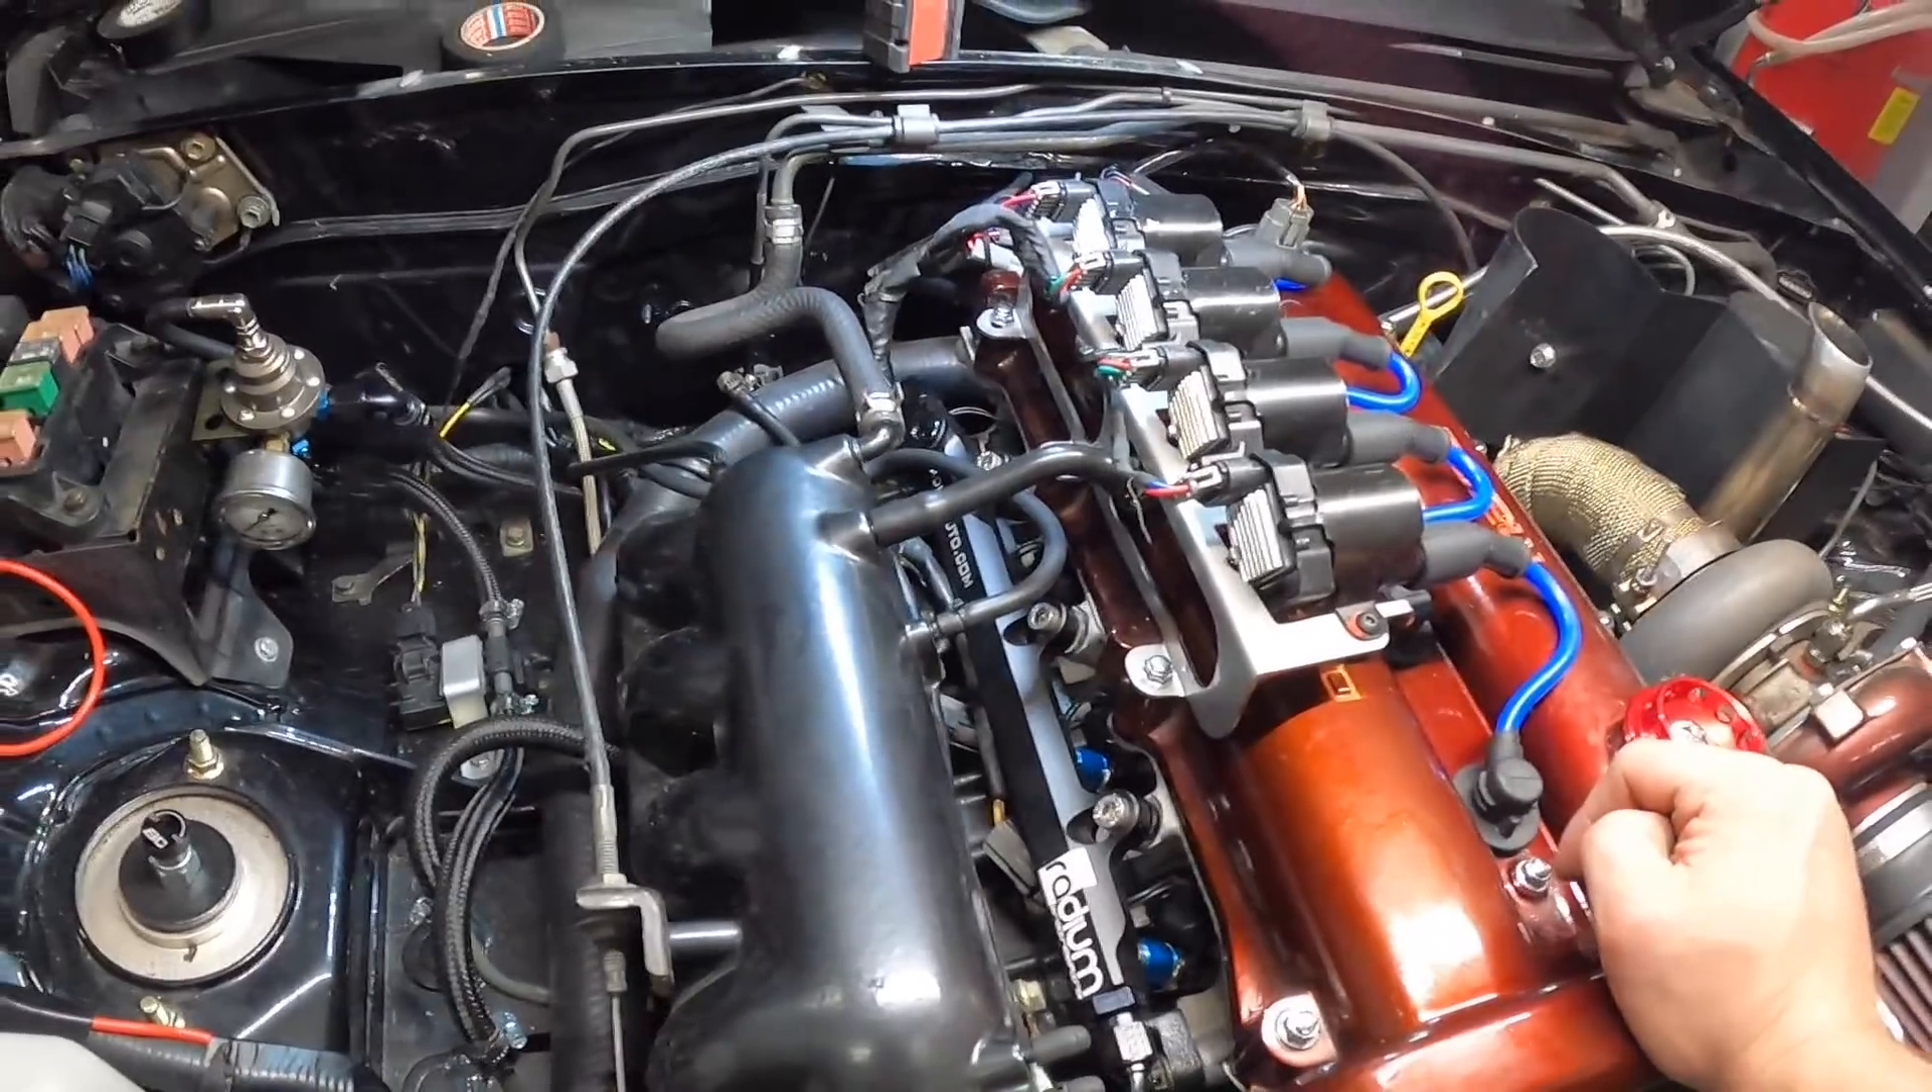We officially have LS coil packs in my 1 .8 Miata.